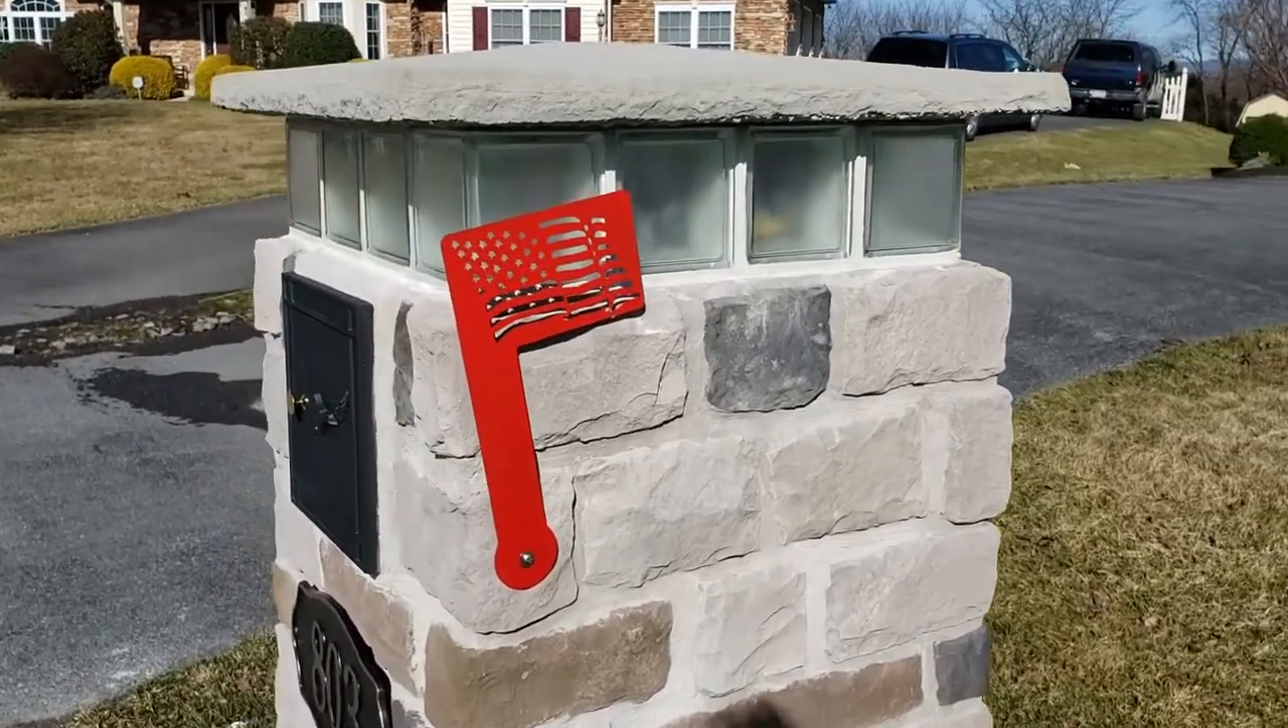The flag's installed and we're sending out some mail here today.